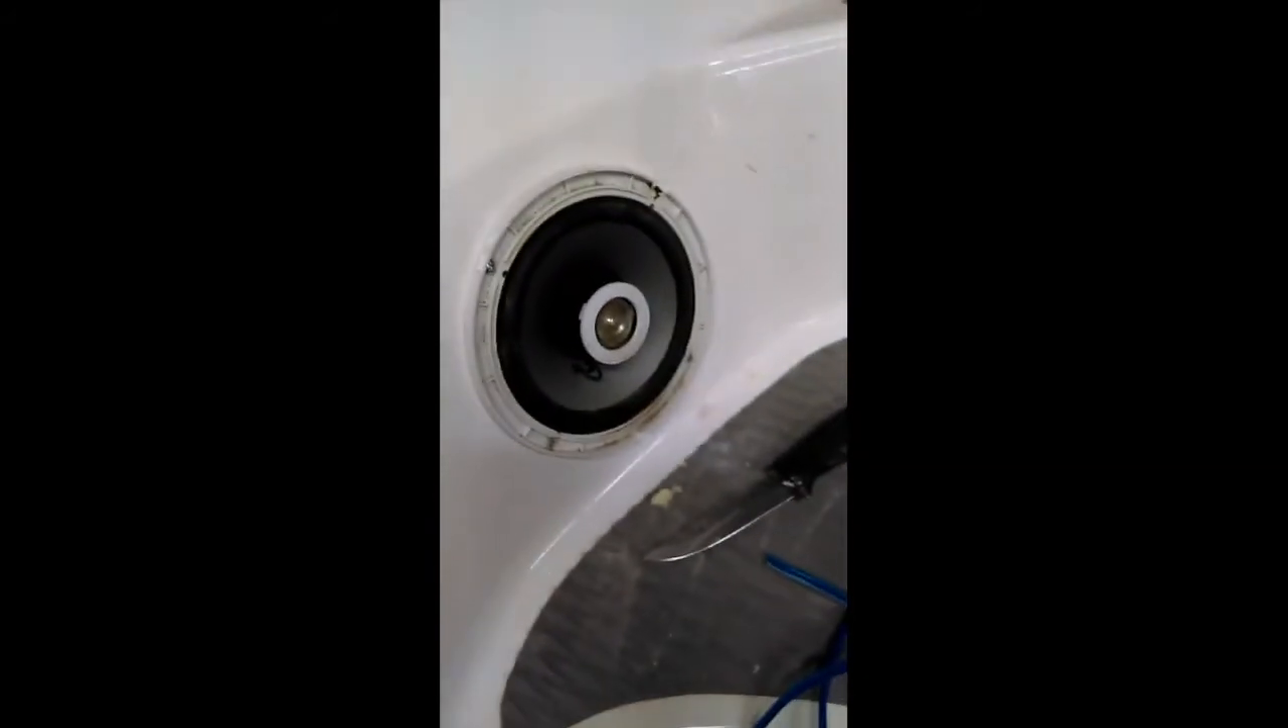Well I got the right hand side done so there's a speaker I put in there.